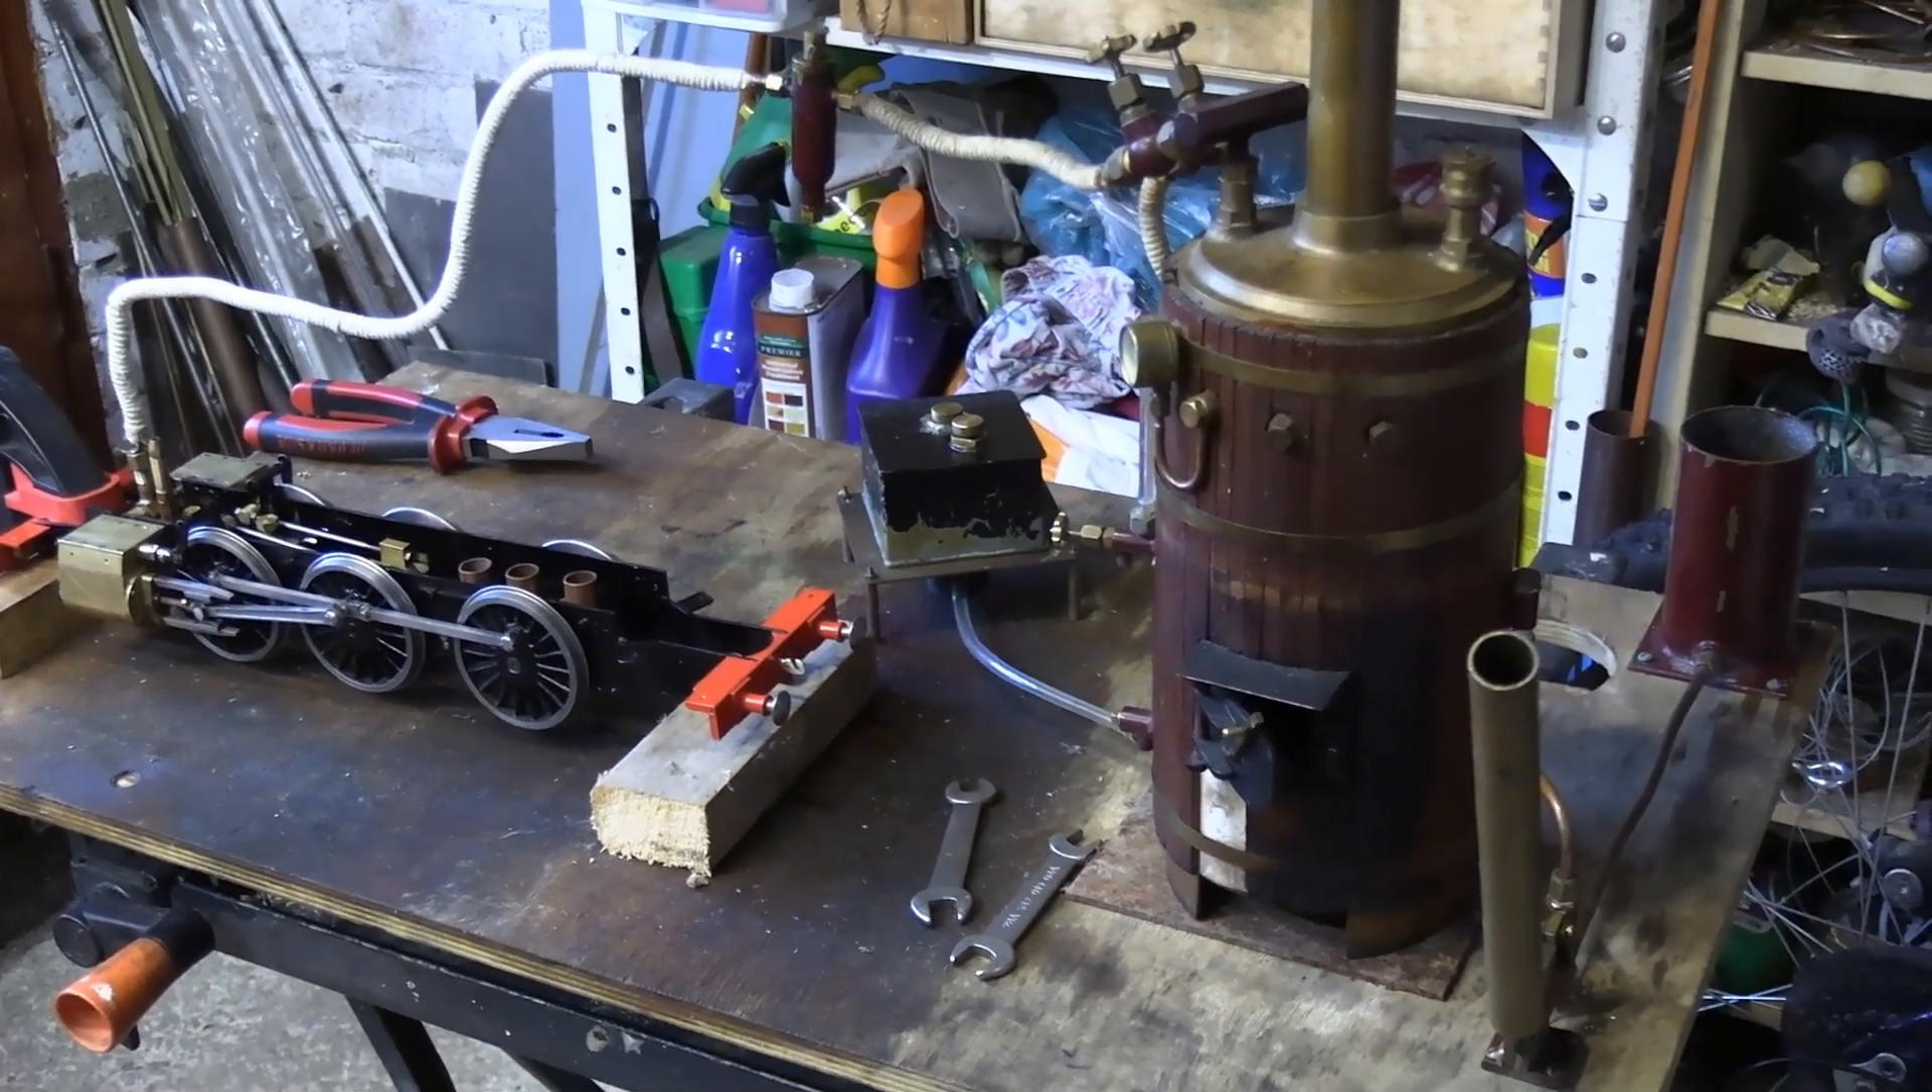Here's the chassis connected up to the steam line and connected up to our vertical boiler so all it remains to do now is to put some water in and put some fuel in for the fire.